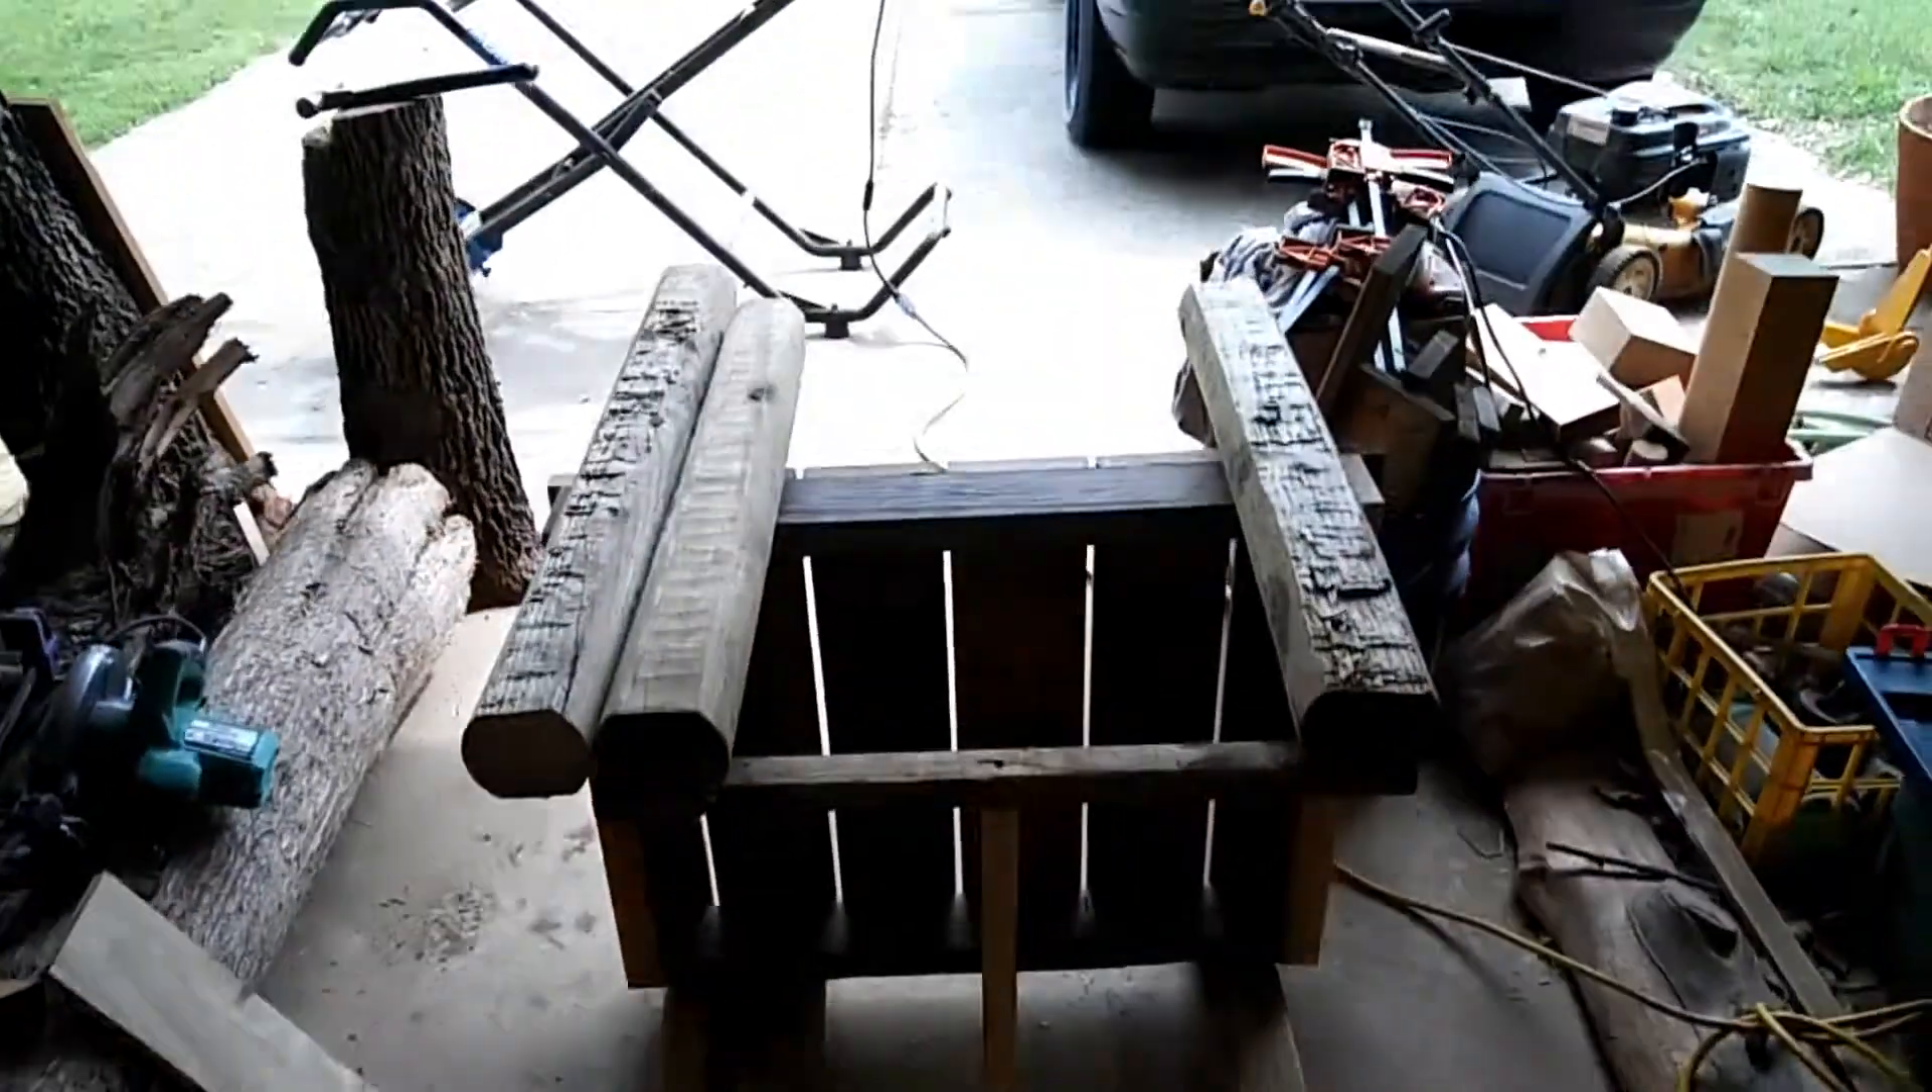The overall build is now done I just need to wrap the tops of the landscape timbers with some rope.